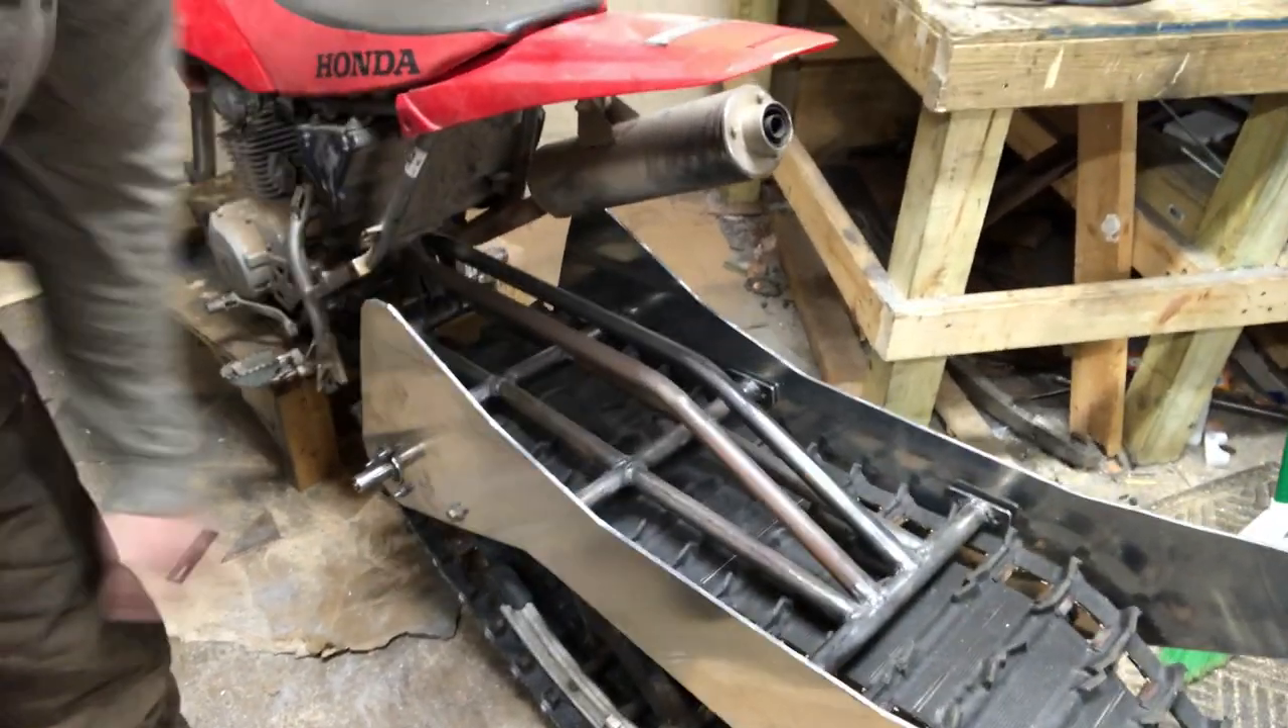We got the sides cut up and kind of mocked in place.